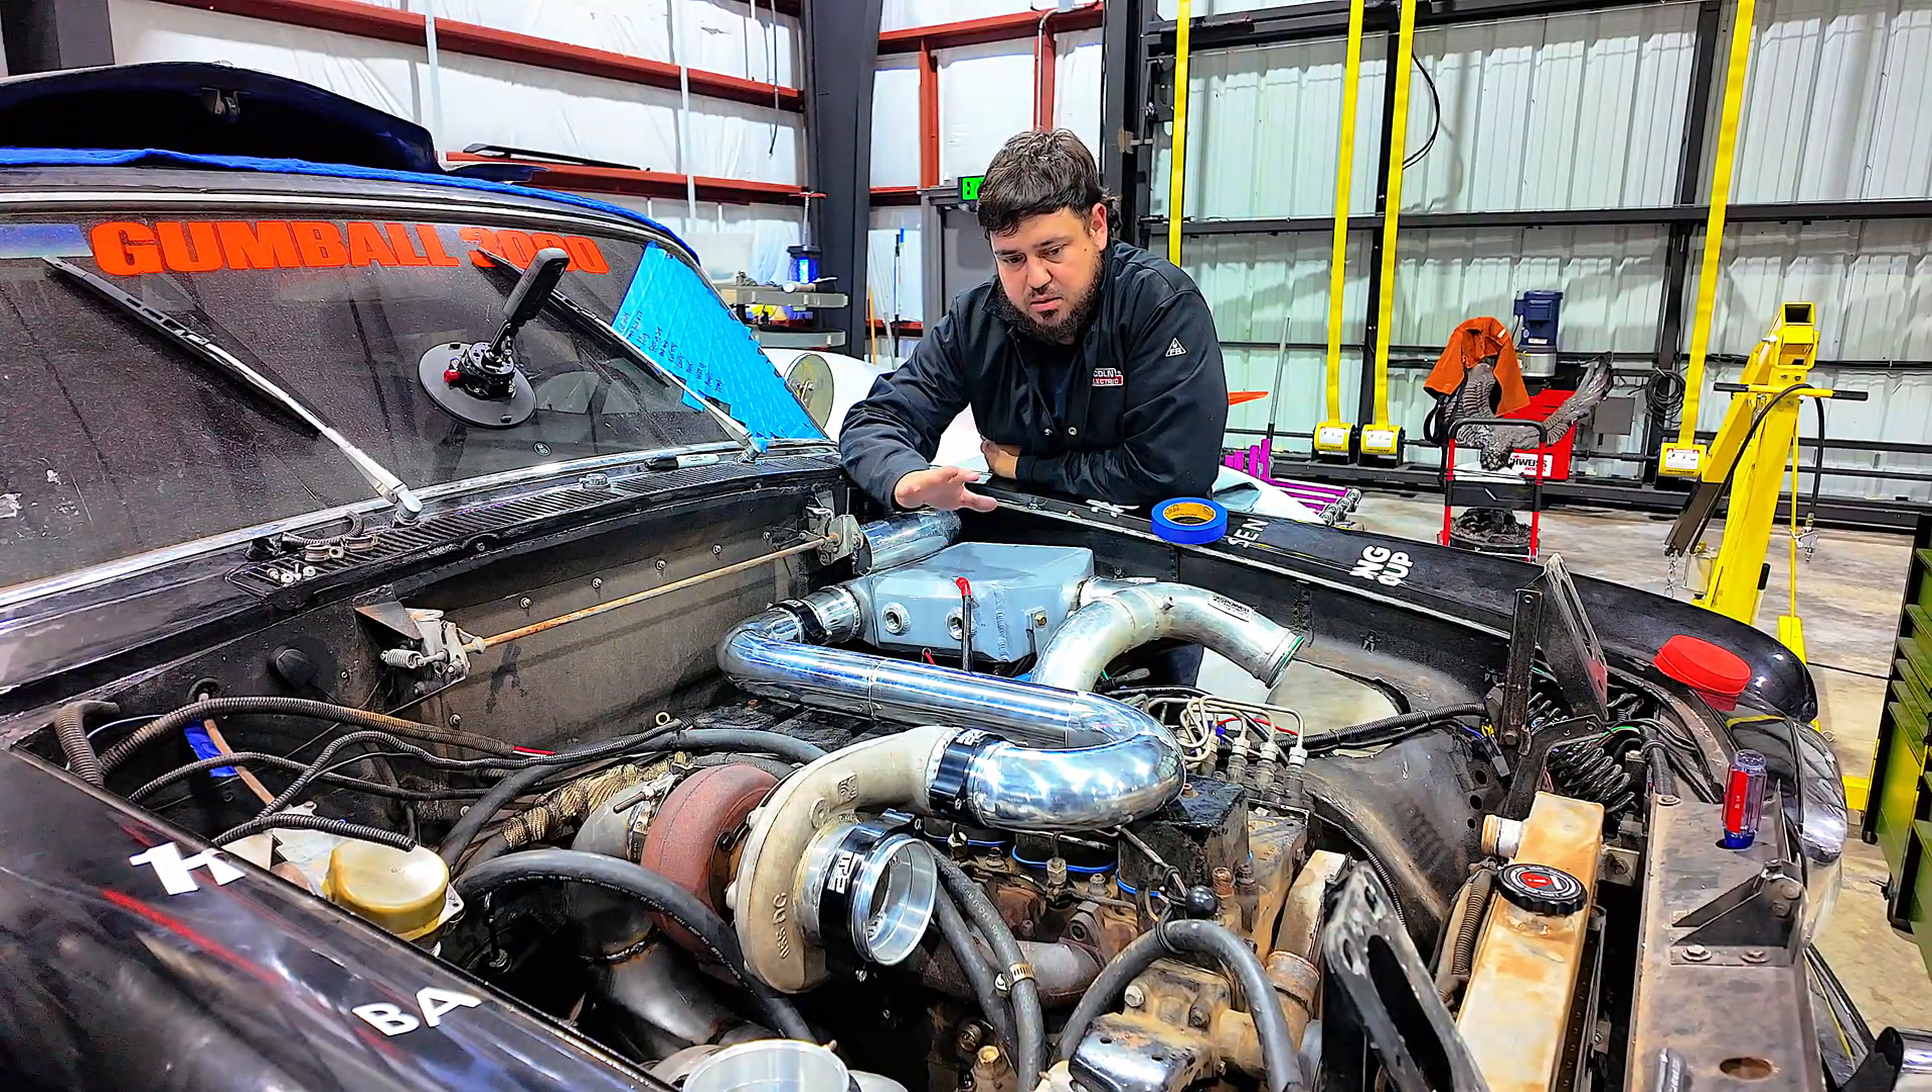All right, we have the charge pipe to the intercooler on. Came out good. It's just tacked together for now.